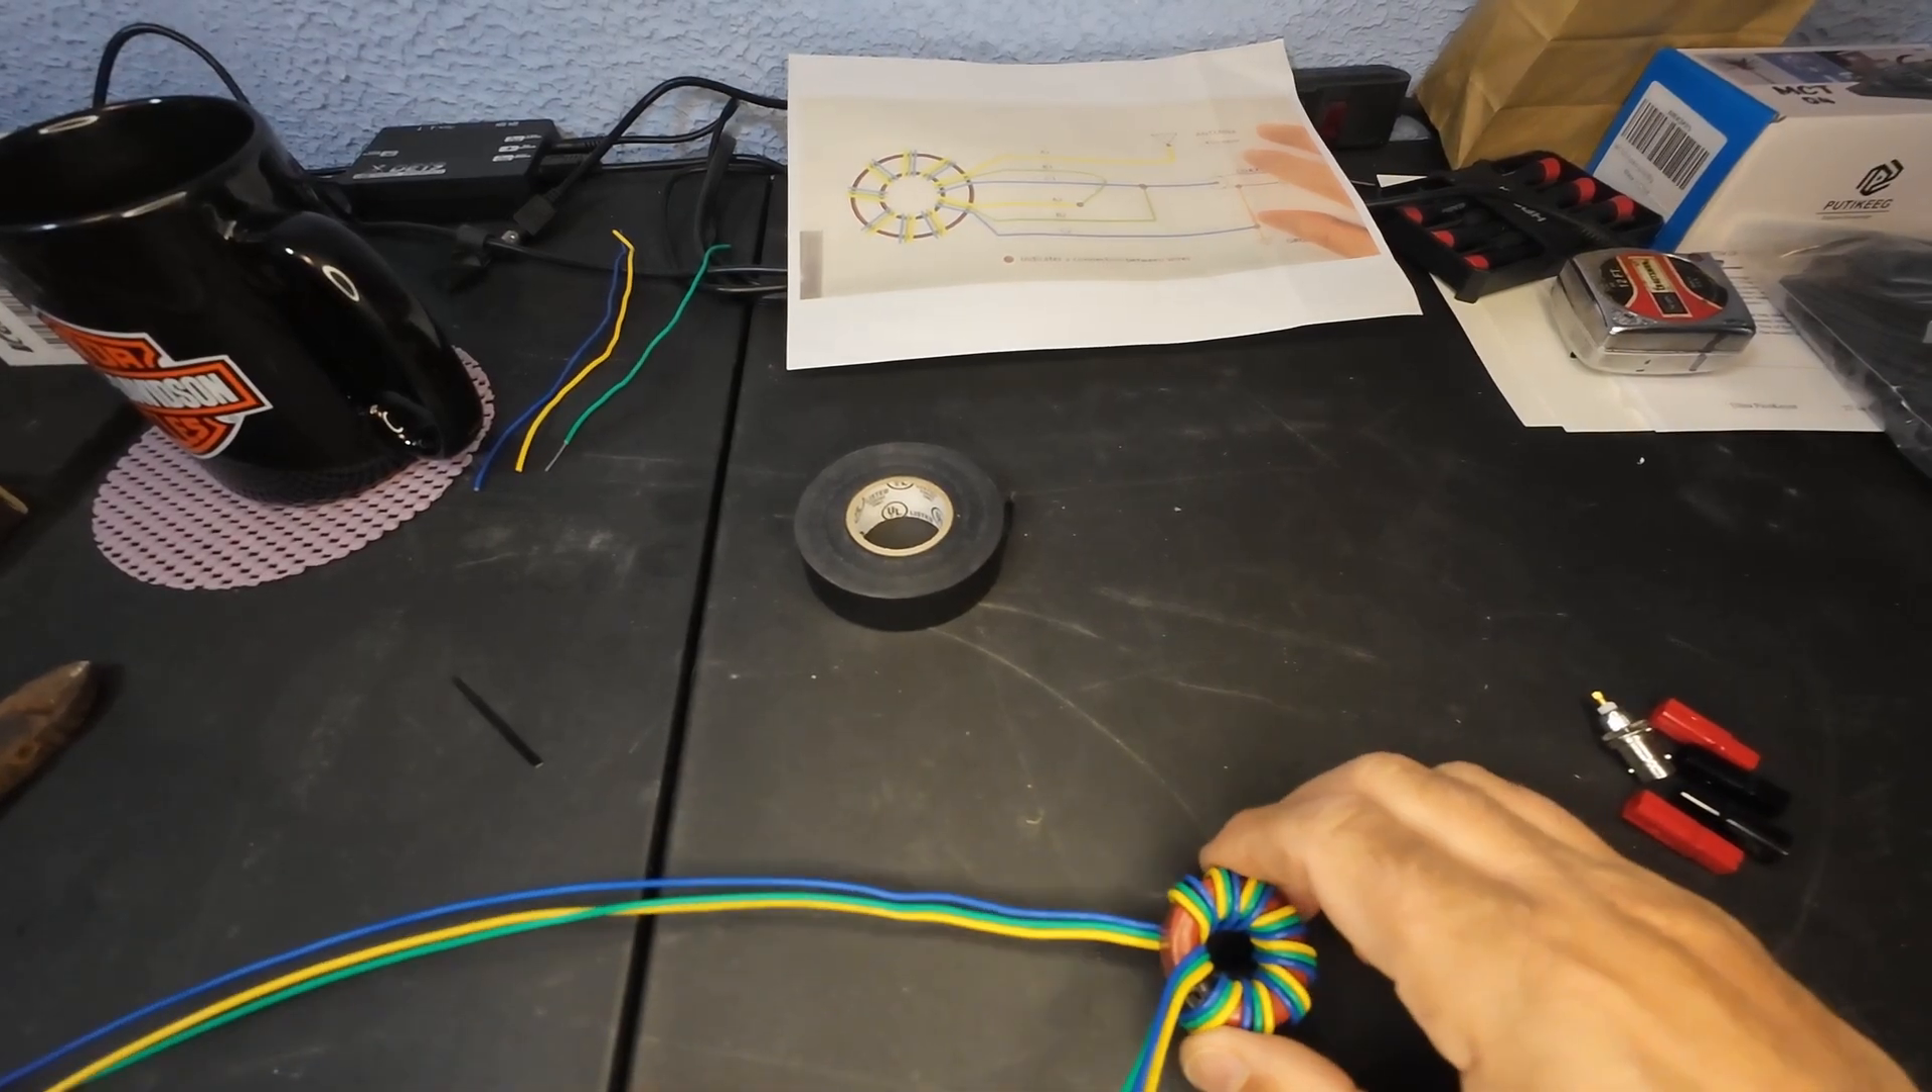So, I got the core wrapped.